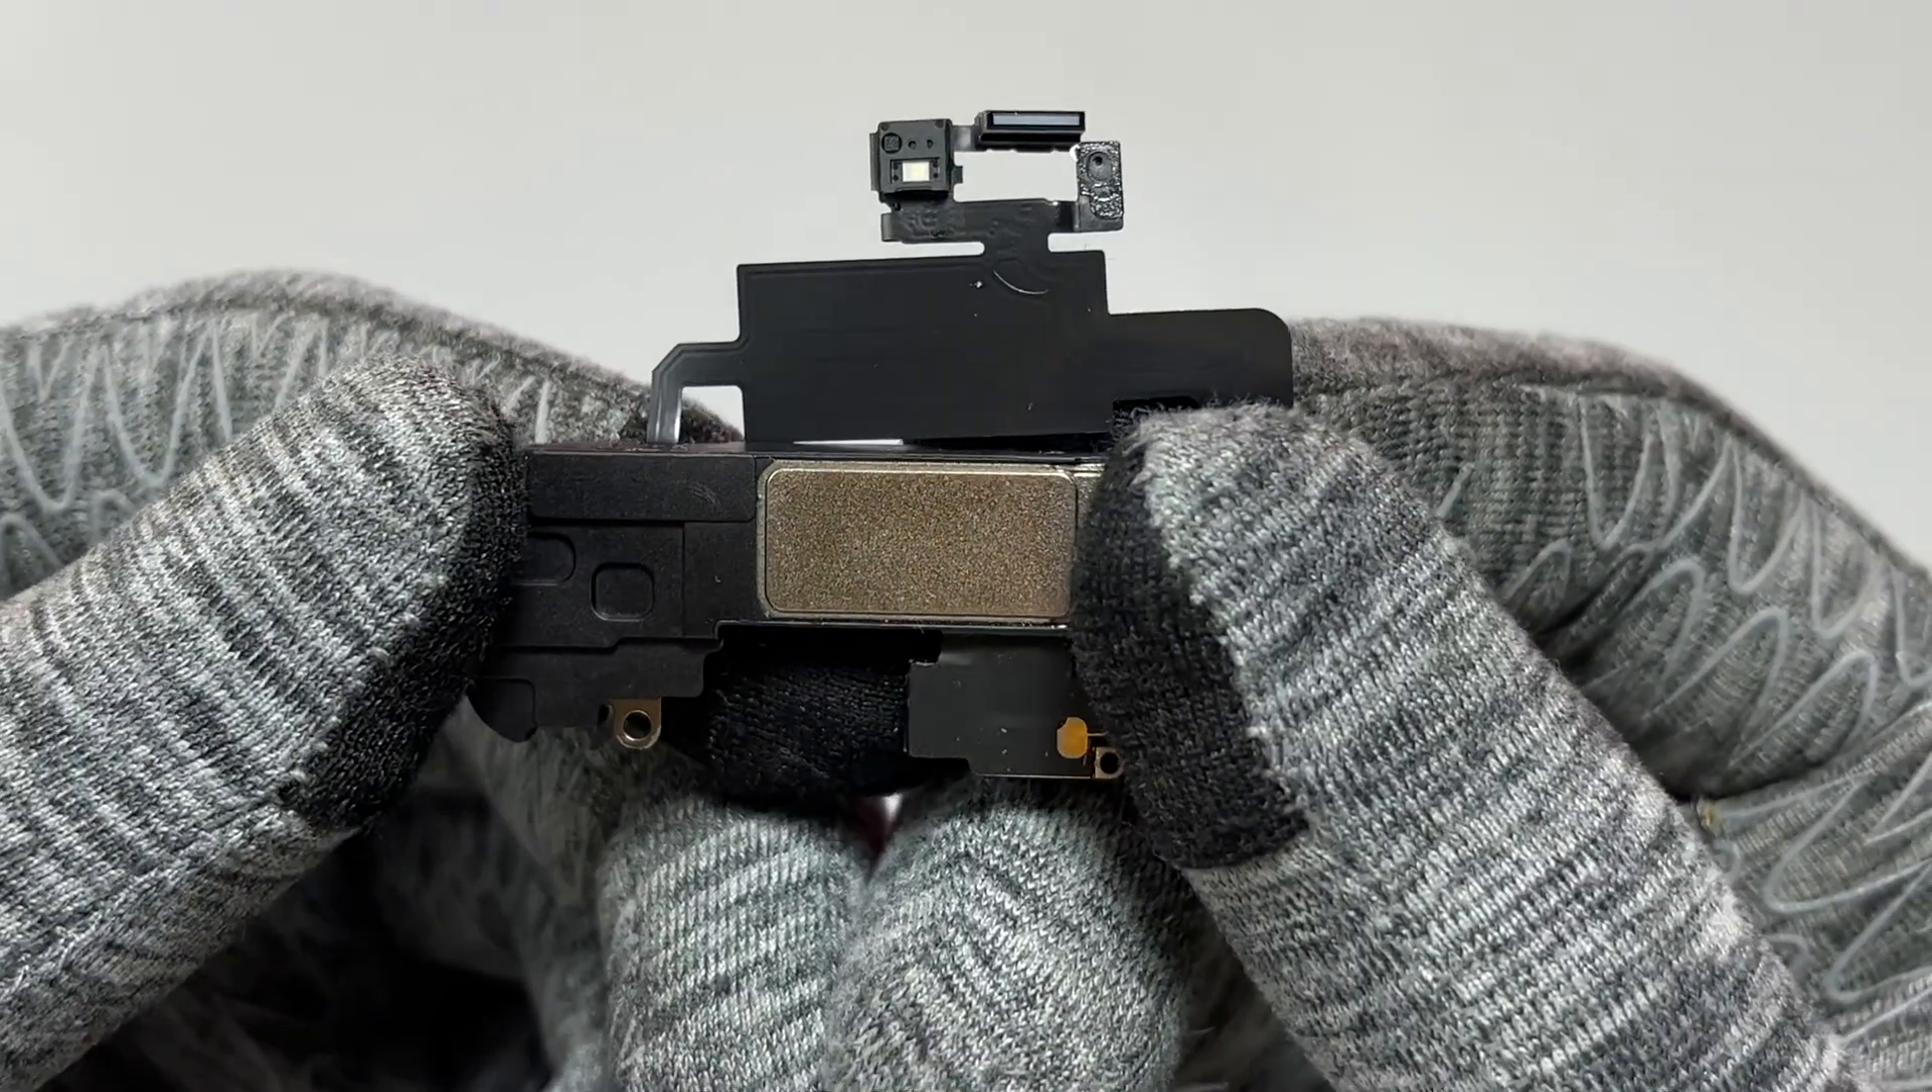The front speaker assembly is out now take a minute to inspect the front speaker assembly.